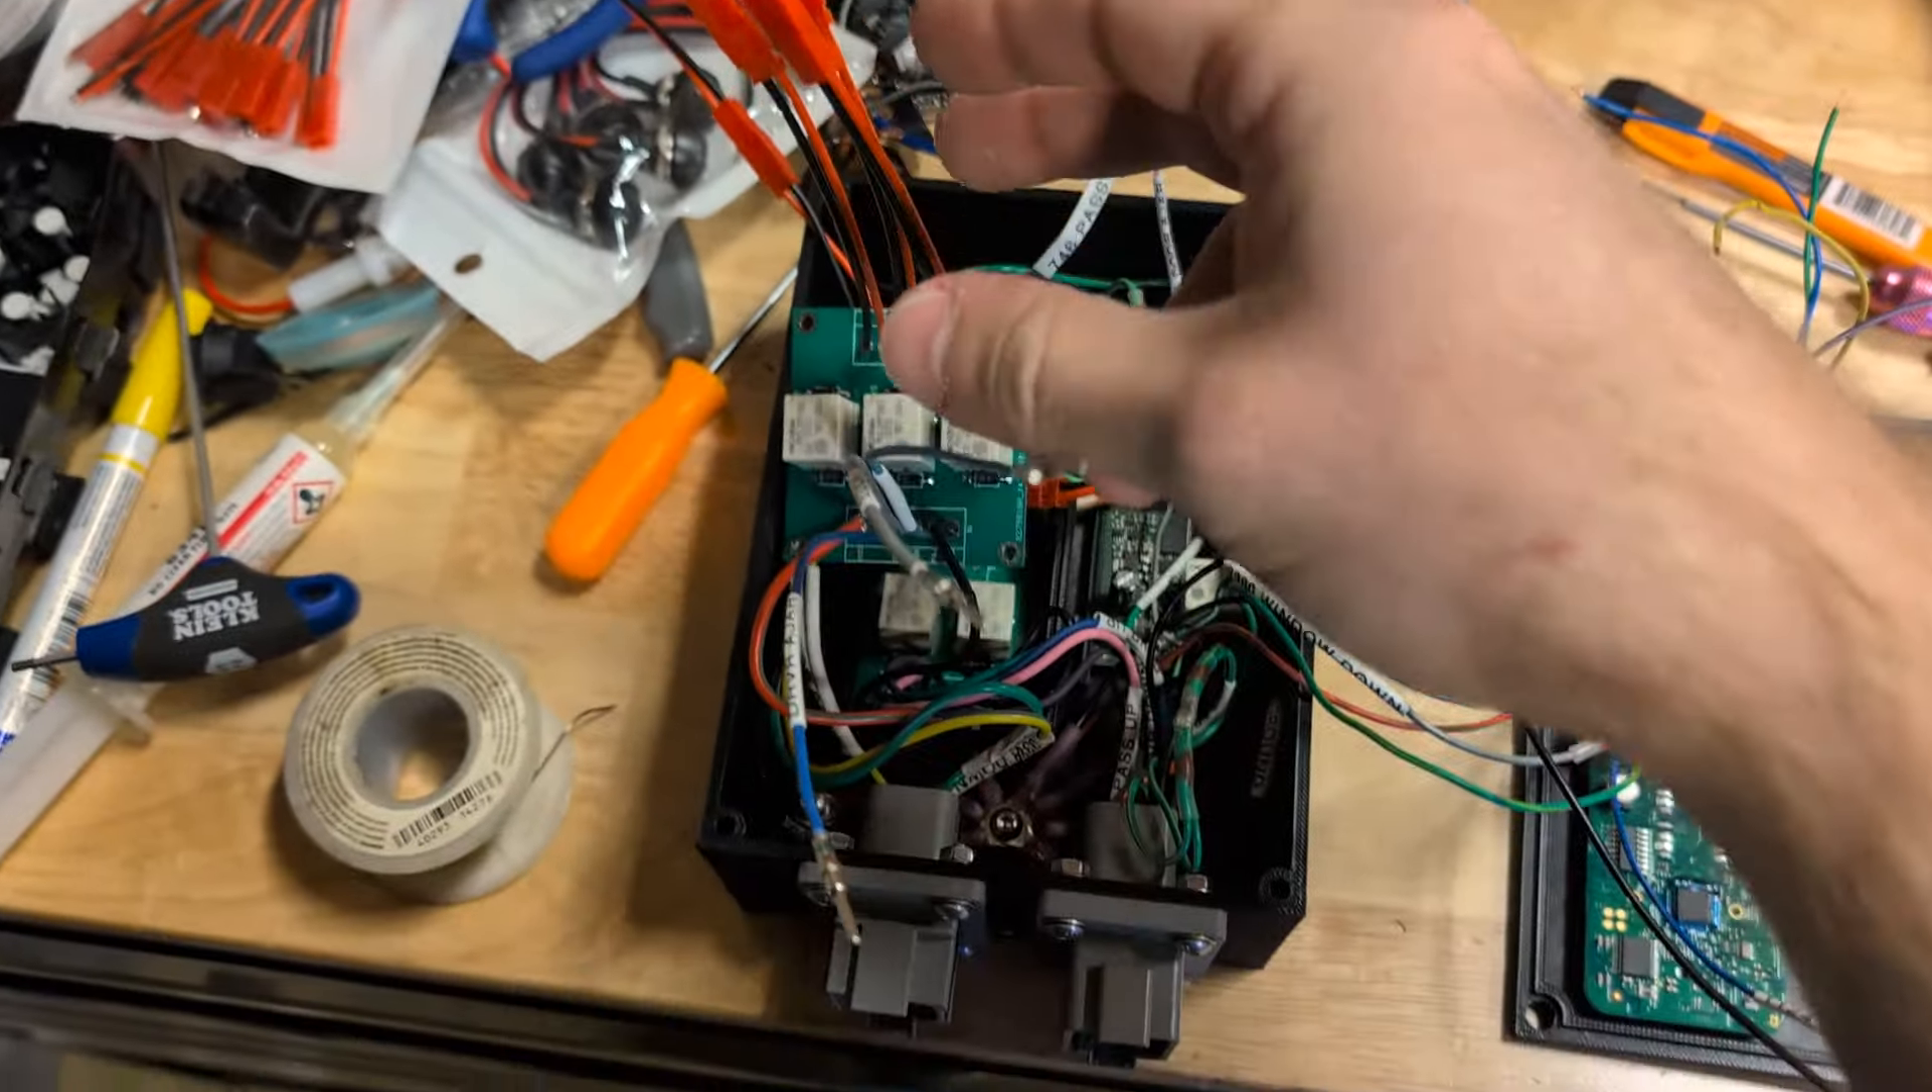I've got the connectors. These connectors don't quite go anywhere yet, but it's getting pretty close.